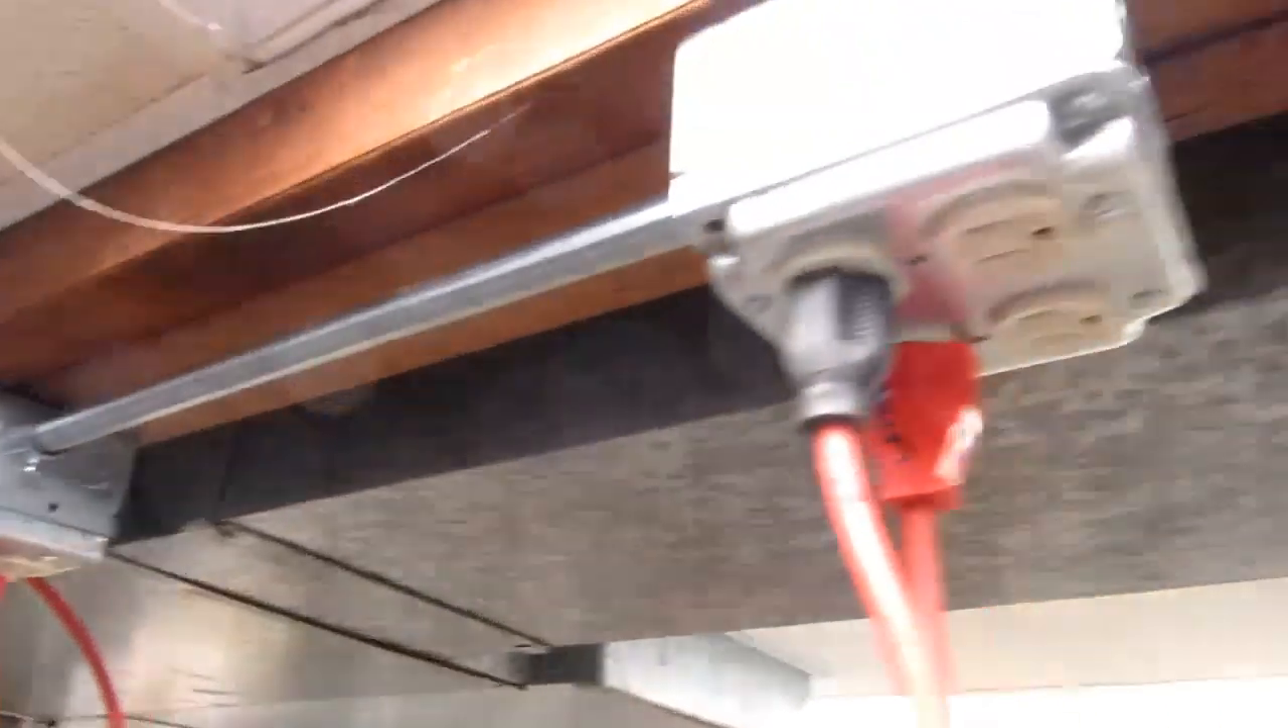The first order of business was to get another outlet here which I've done.